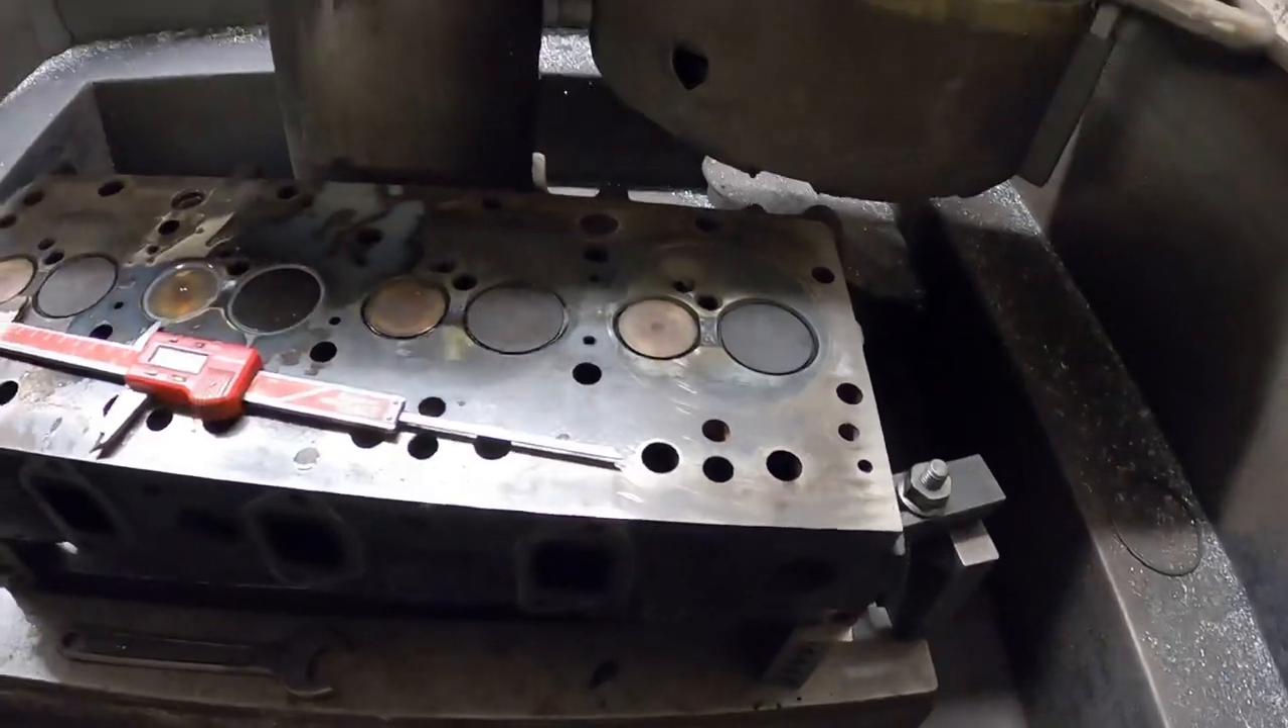So i've got the cylinder head mounted onto the head skimmer.